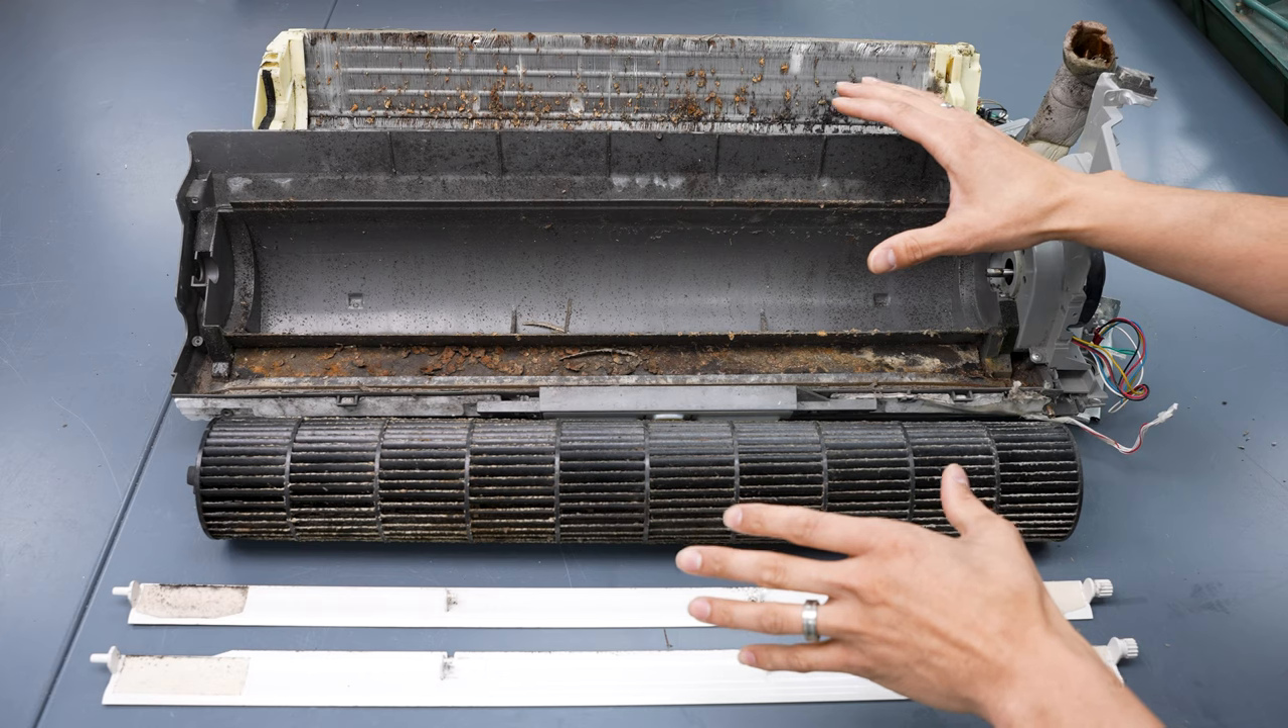As you can see here, we have a mini-split indoor wall-mounted unit that's been dismantled.